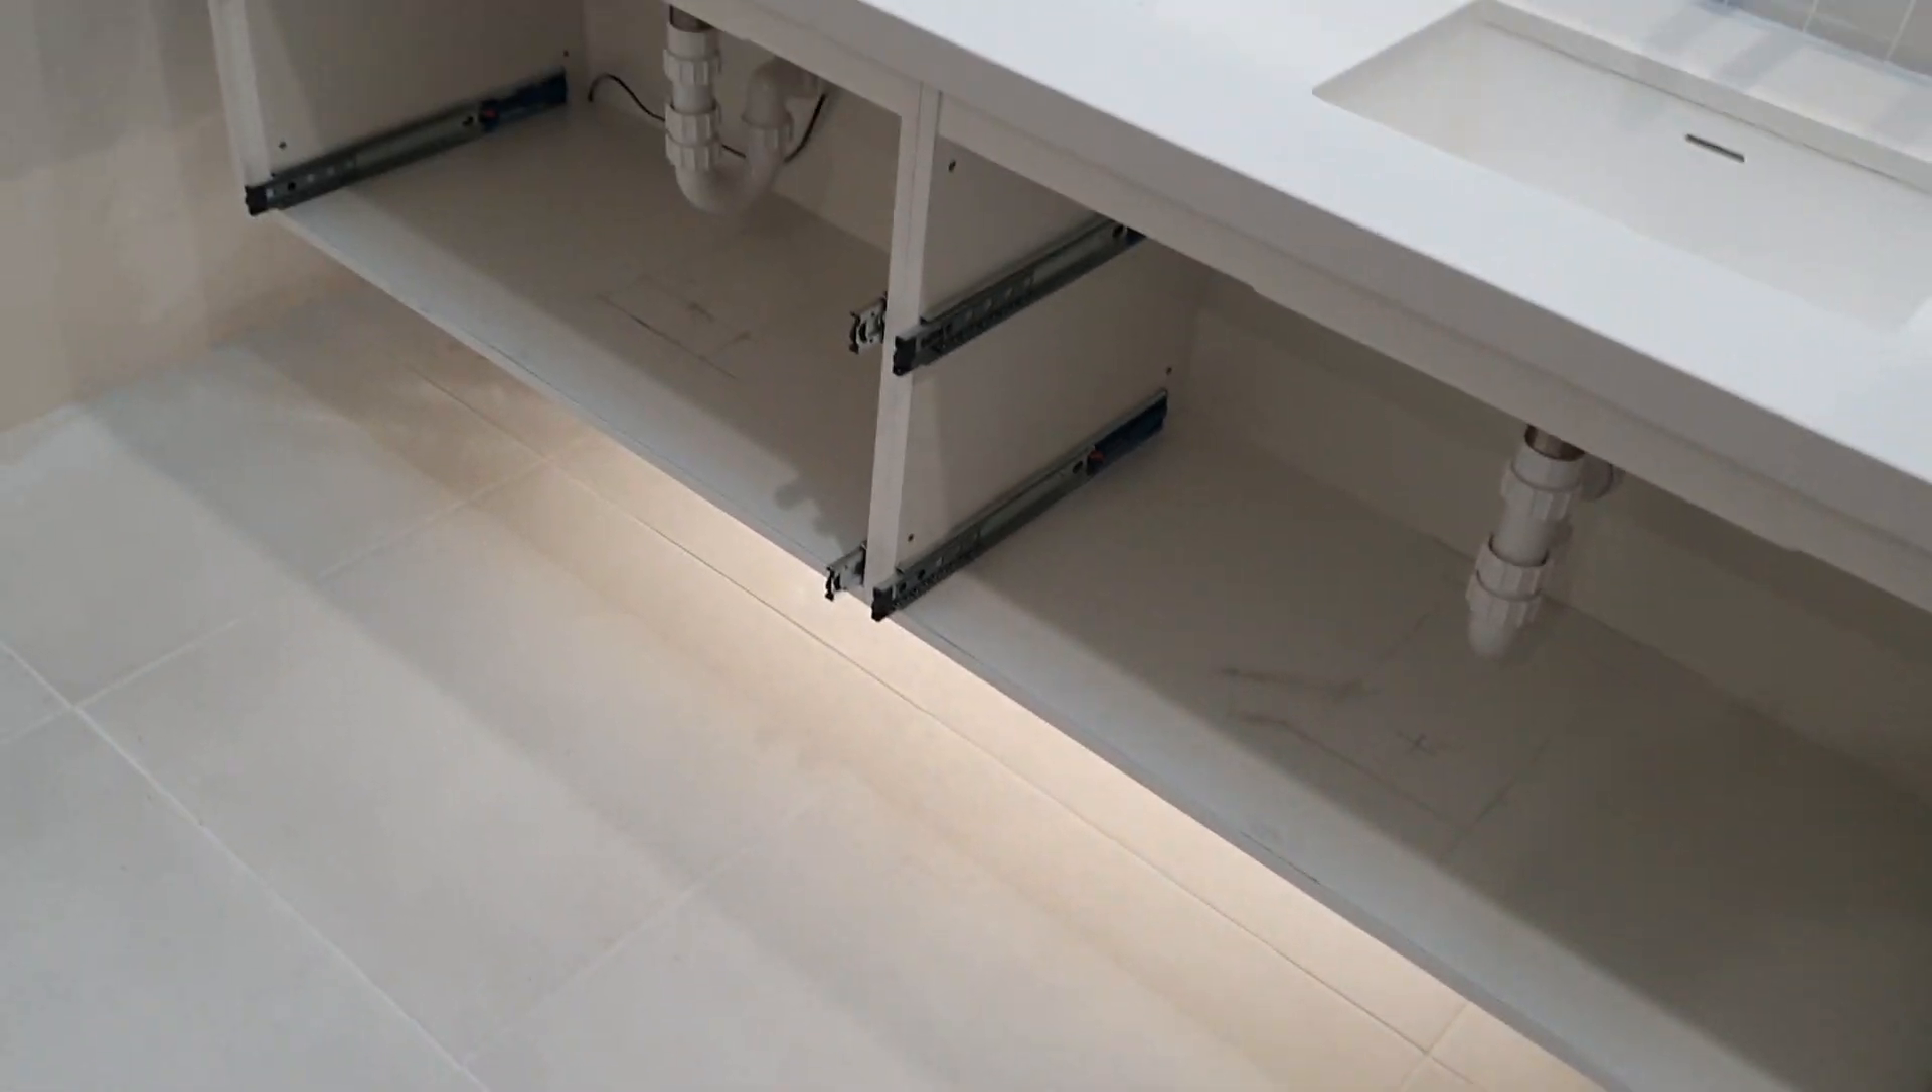All our vanity tops are in, all the plumbing fit off is completed.